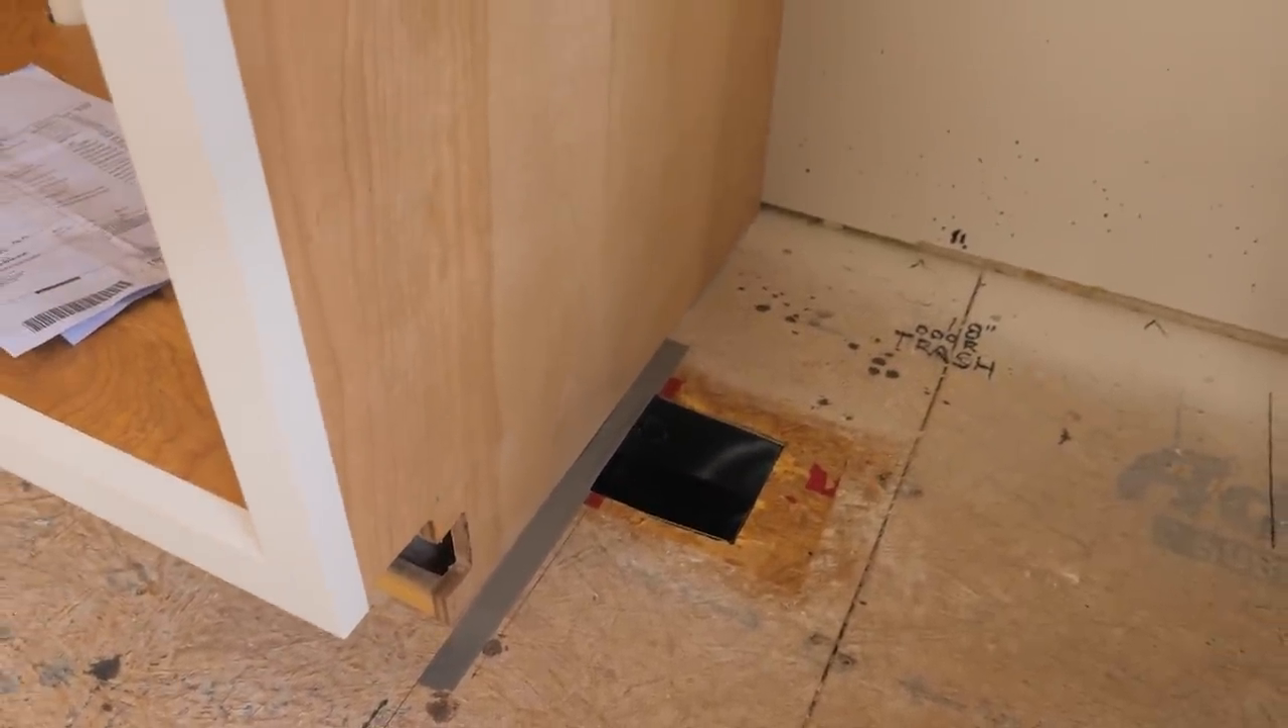I got that little strip in there to keep air from going up in between the cabinets.